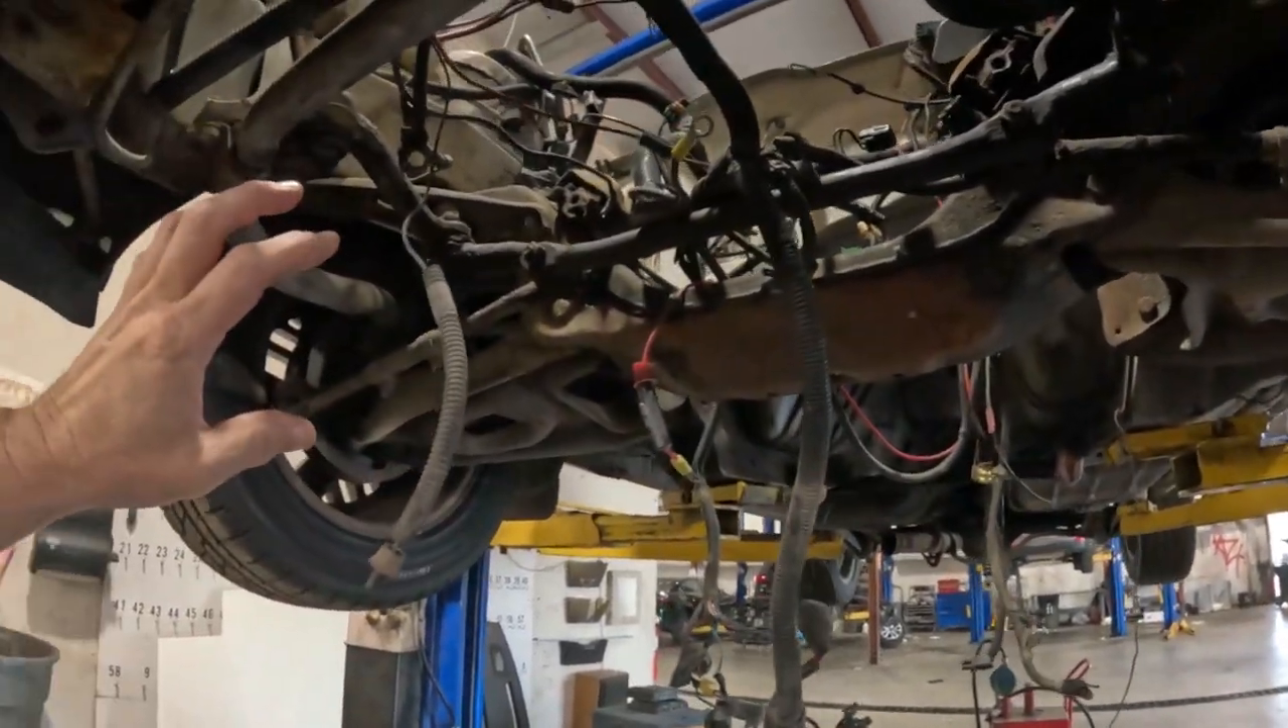We've got all these wires and everything hanging right here. And we need to get this harness out of here.